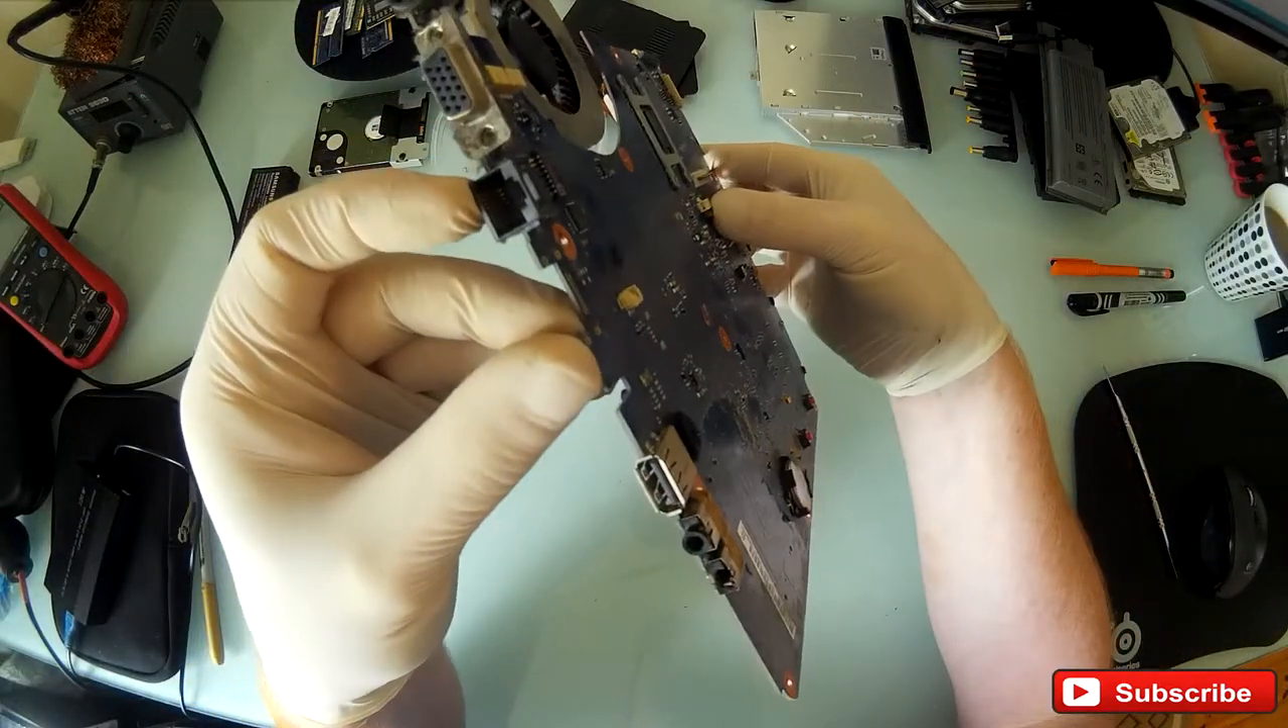So that's the motherboard taken out.